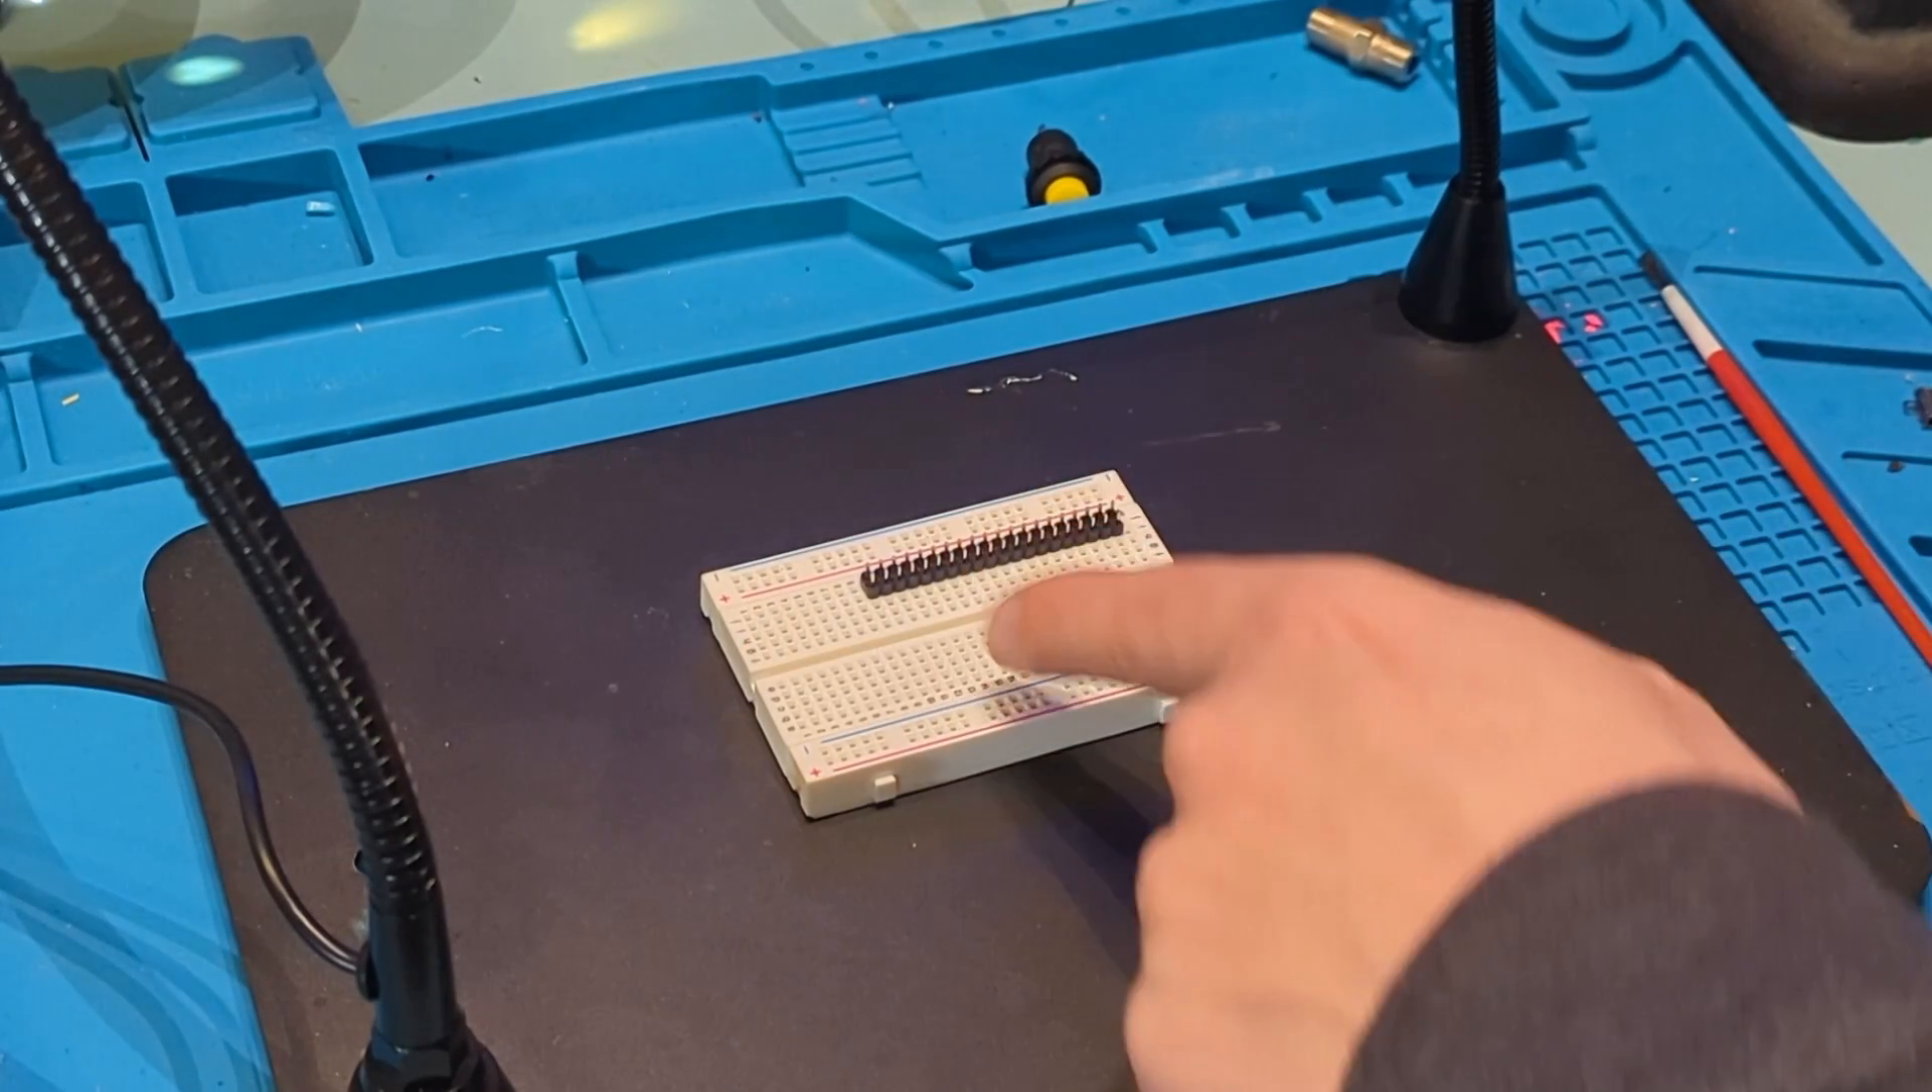Just to clarify, I have a set of pins here that I've pressed into the breadboard like so, long end down into the holes.